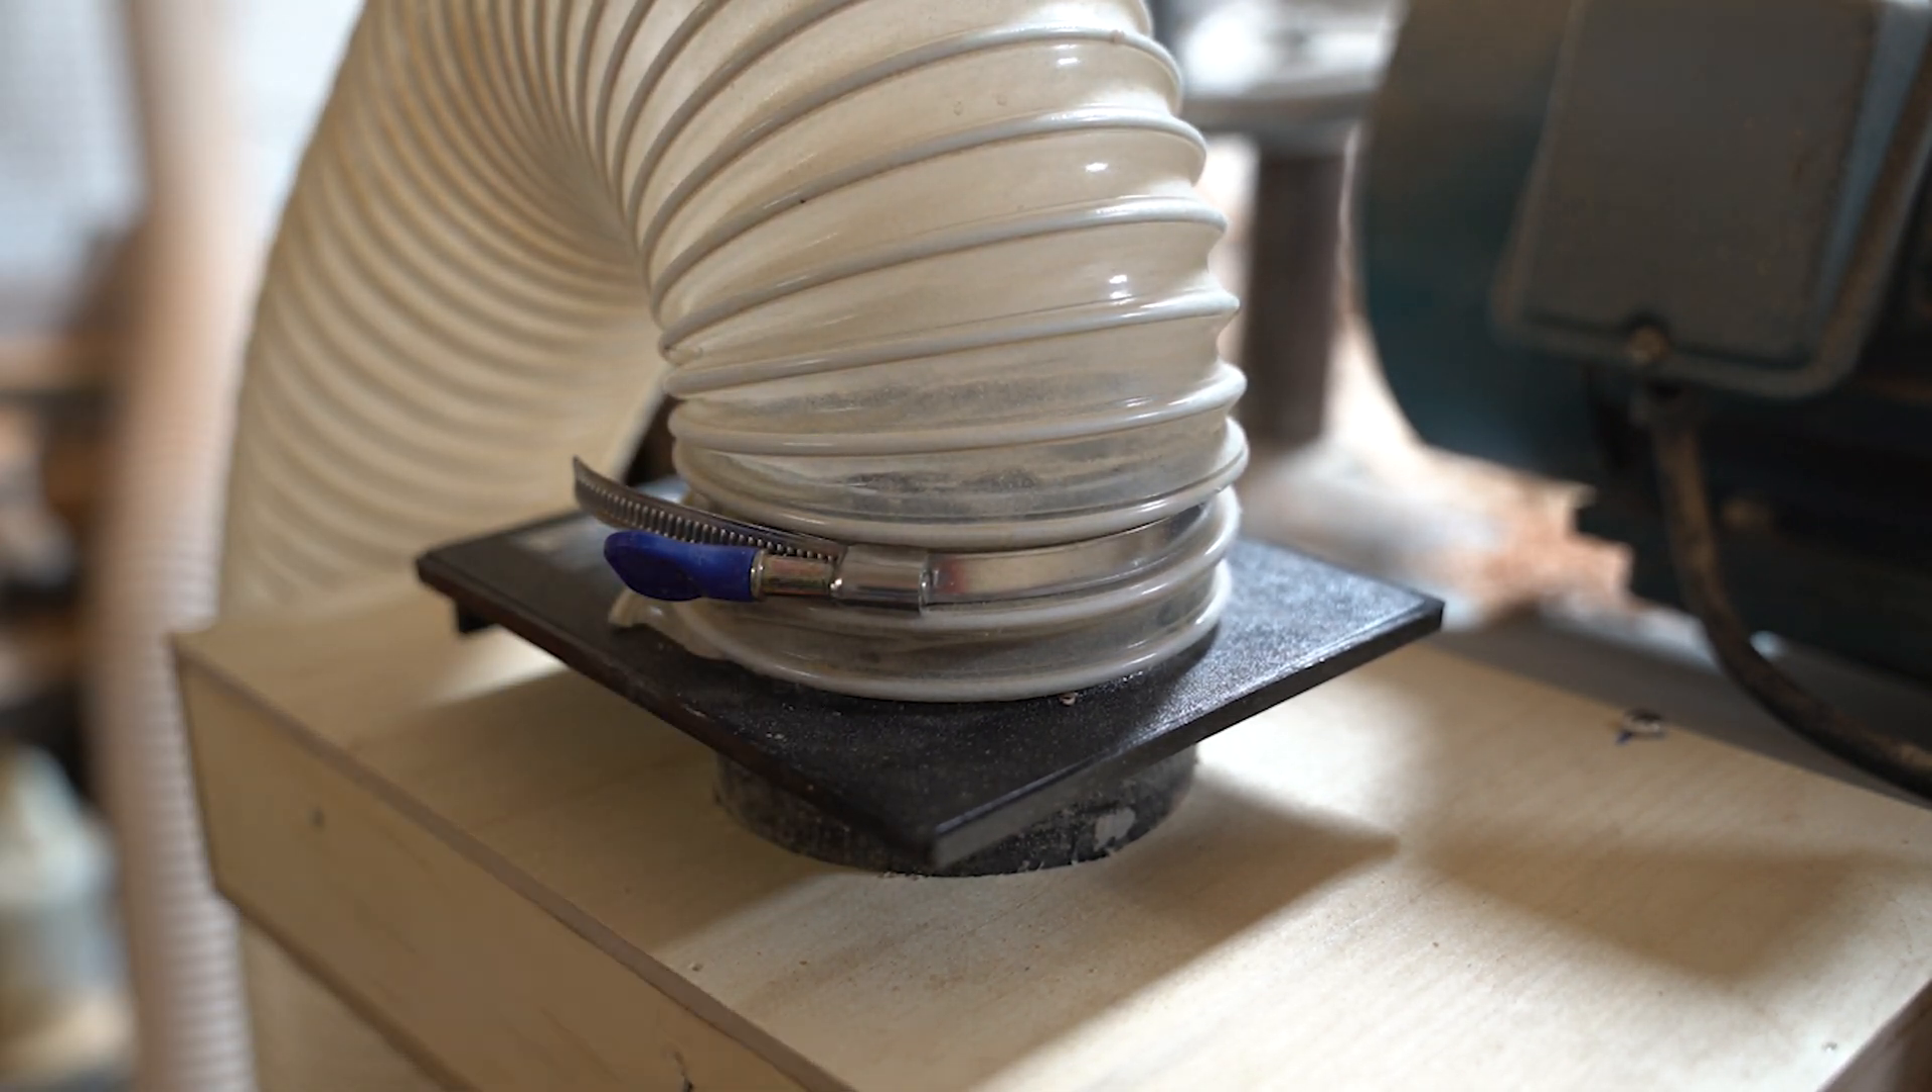I attached the dust collection hose. And that's a wrap.